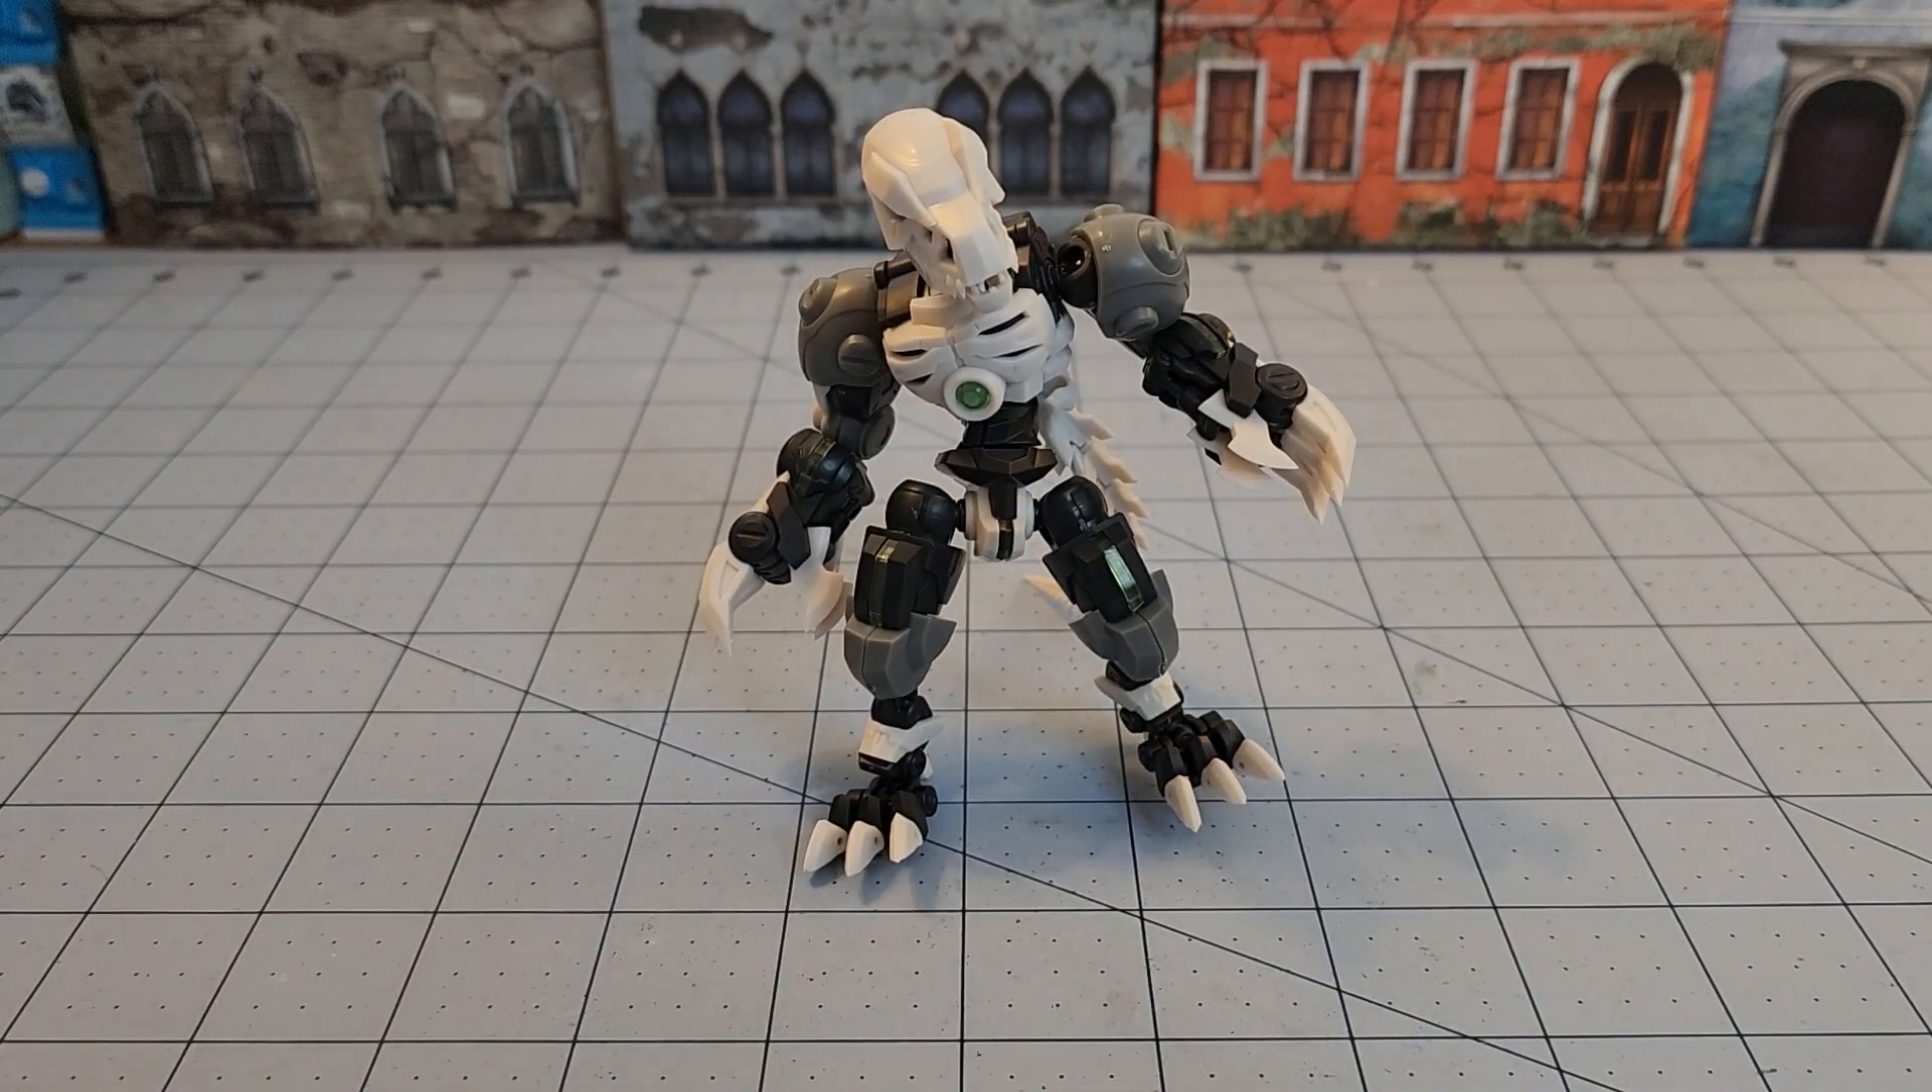Our fossil armored puppet is all put together here.